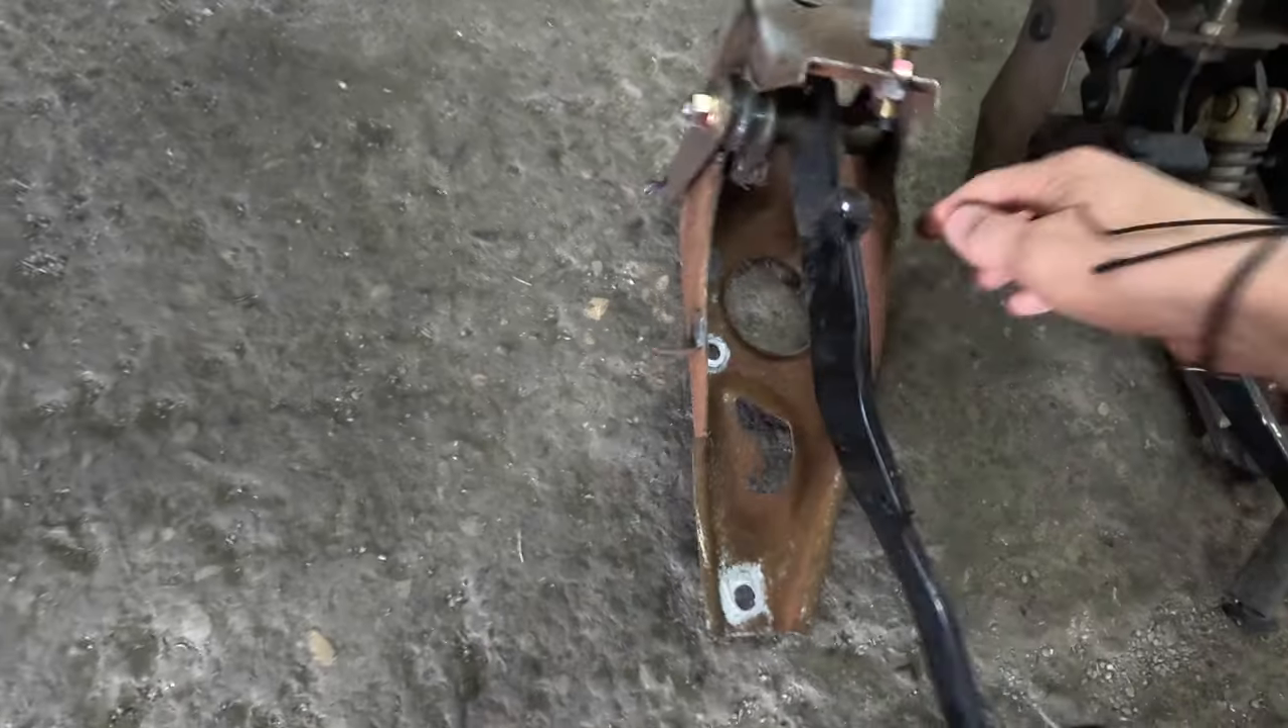So we got the brake pedal out.